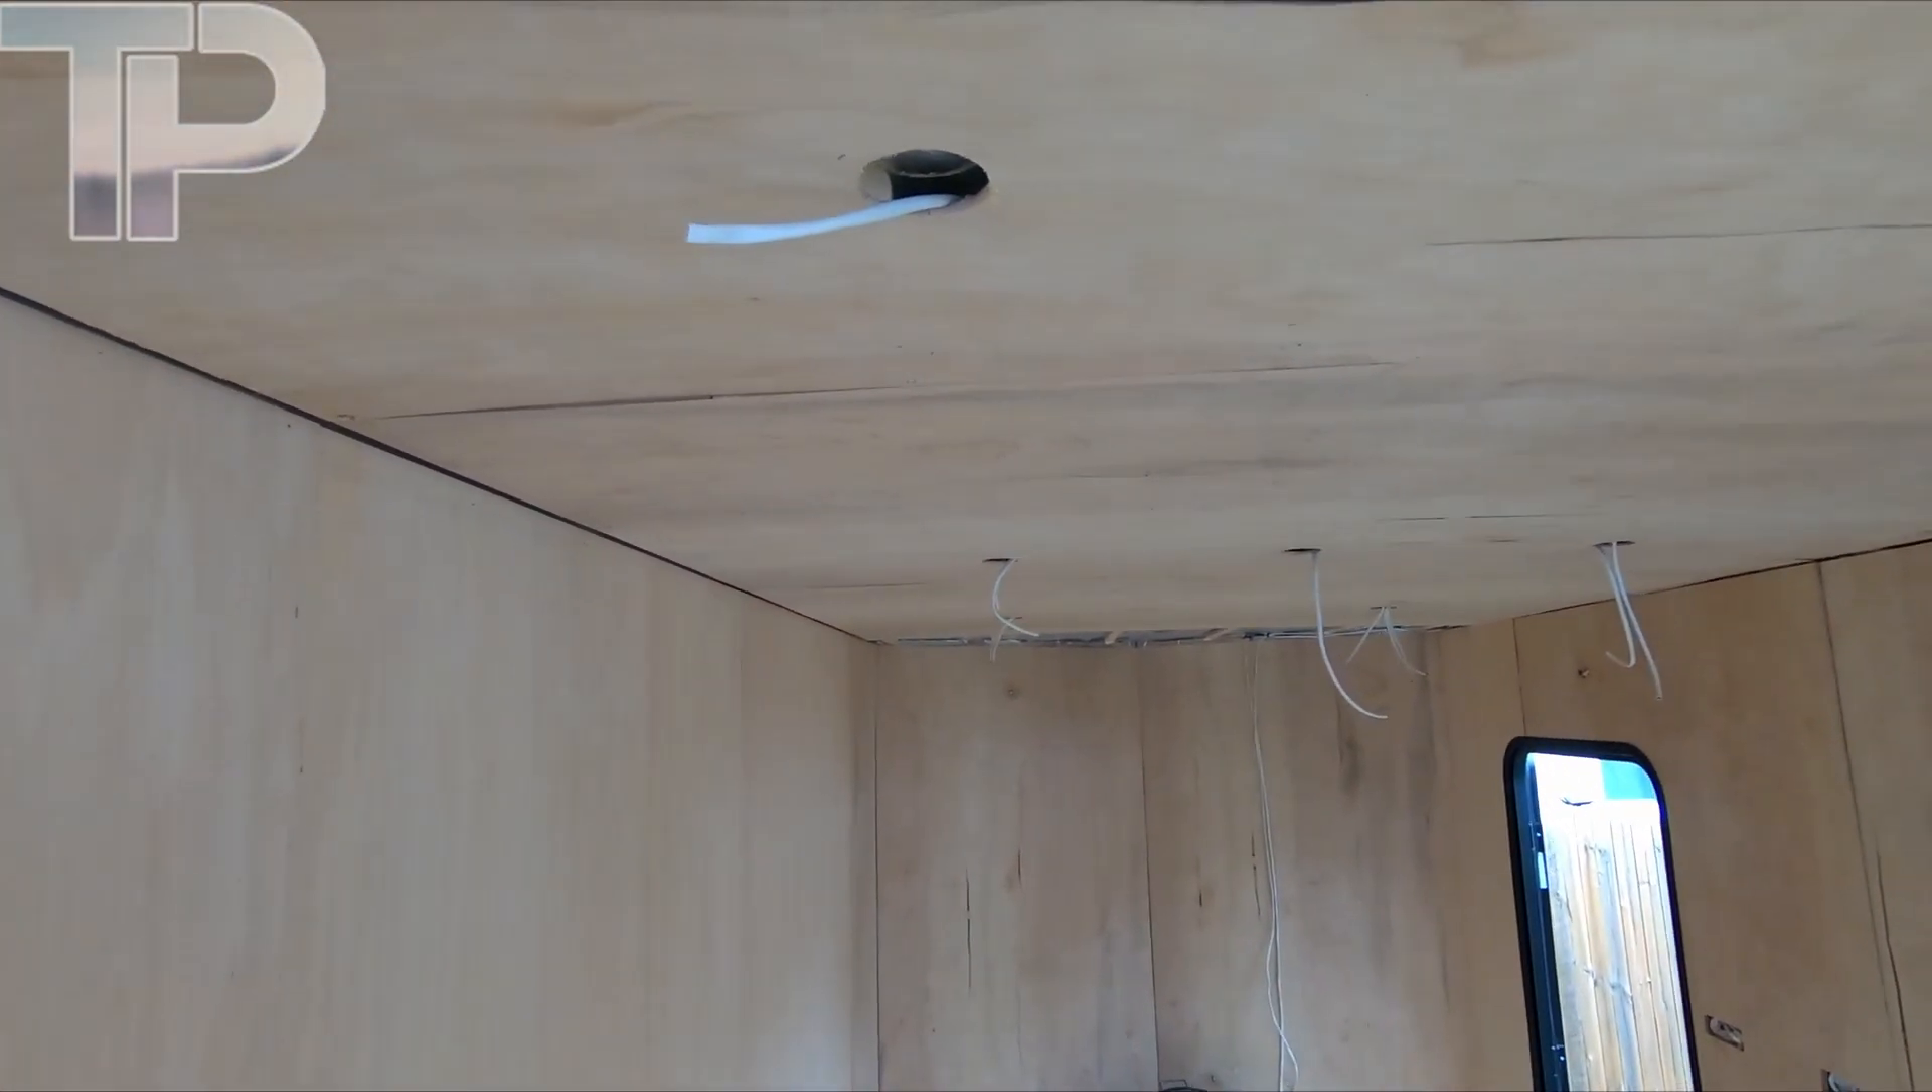Got all the paneling in. Got it in on the ceiling, got the lights cut in.